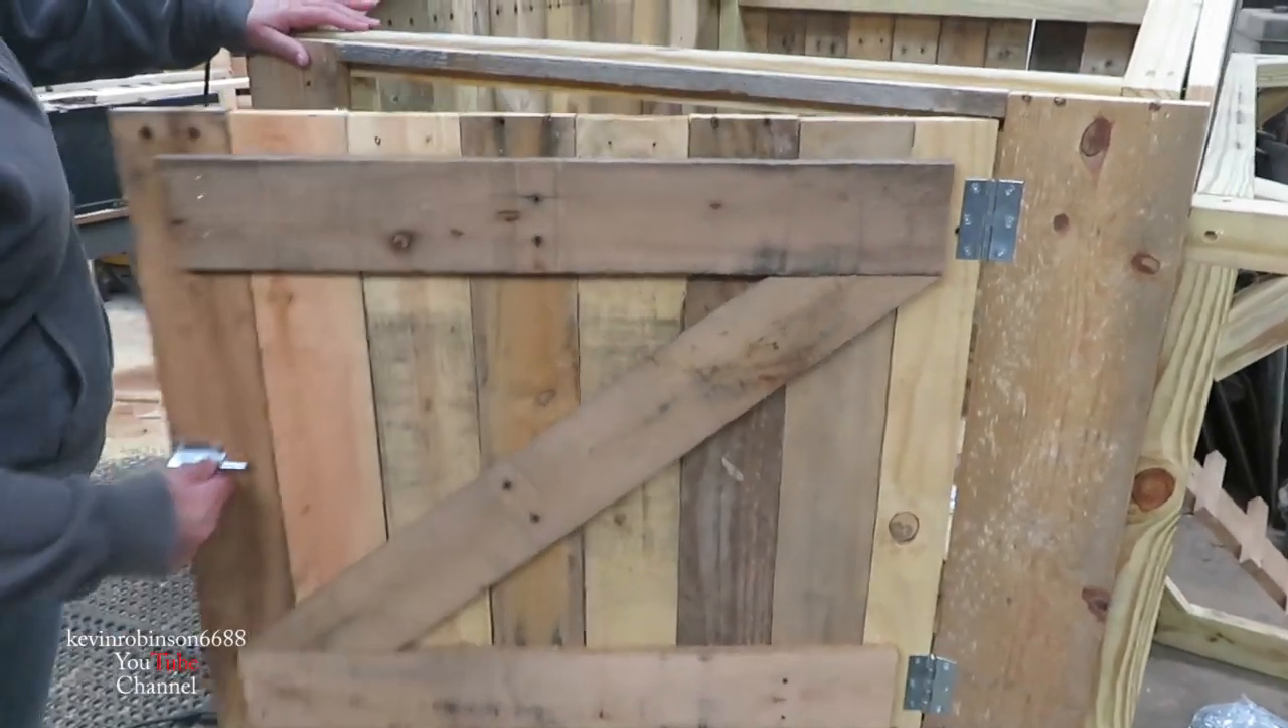Okay, we got our little chicken coop door on here.